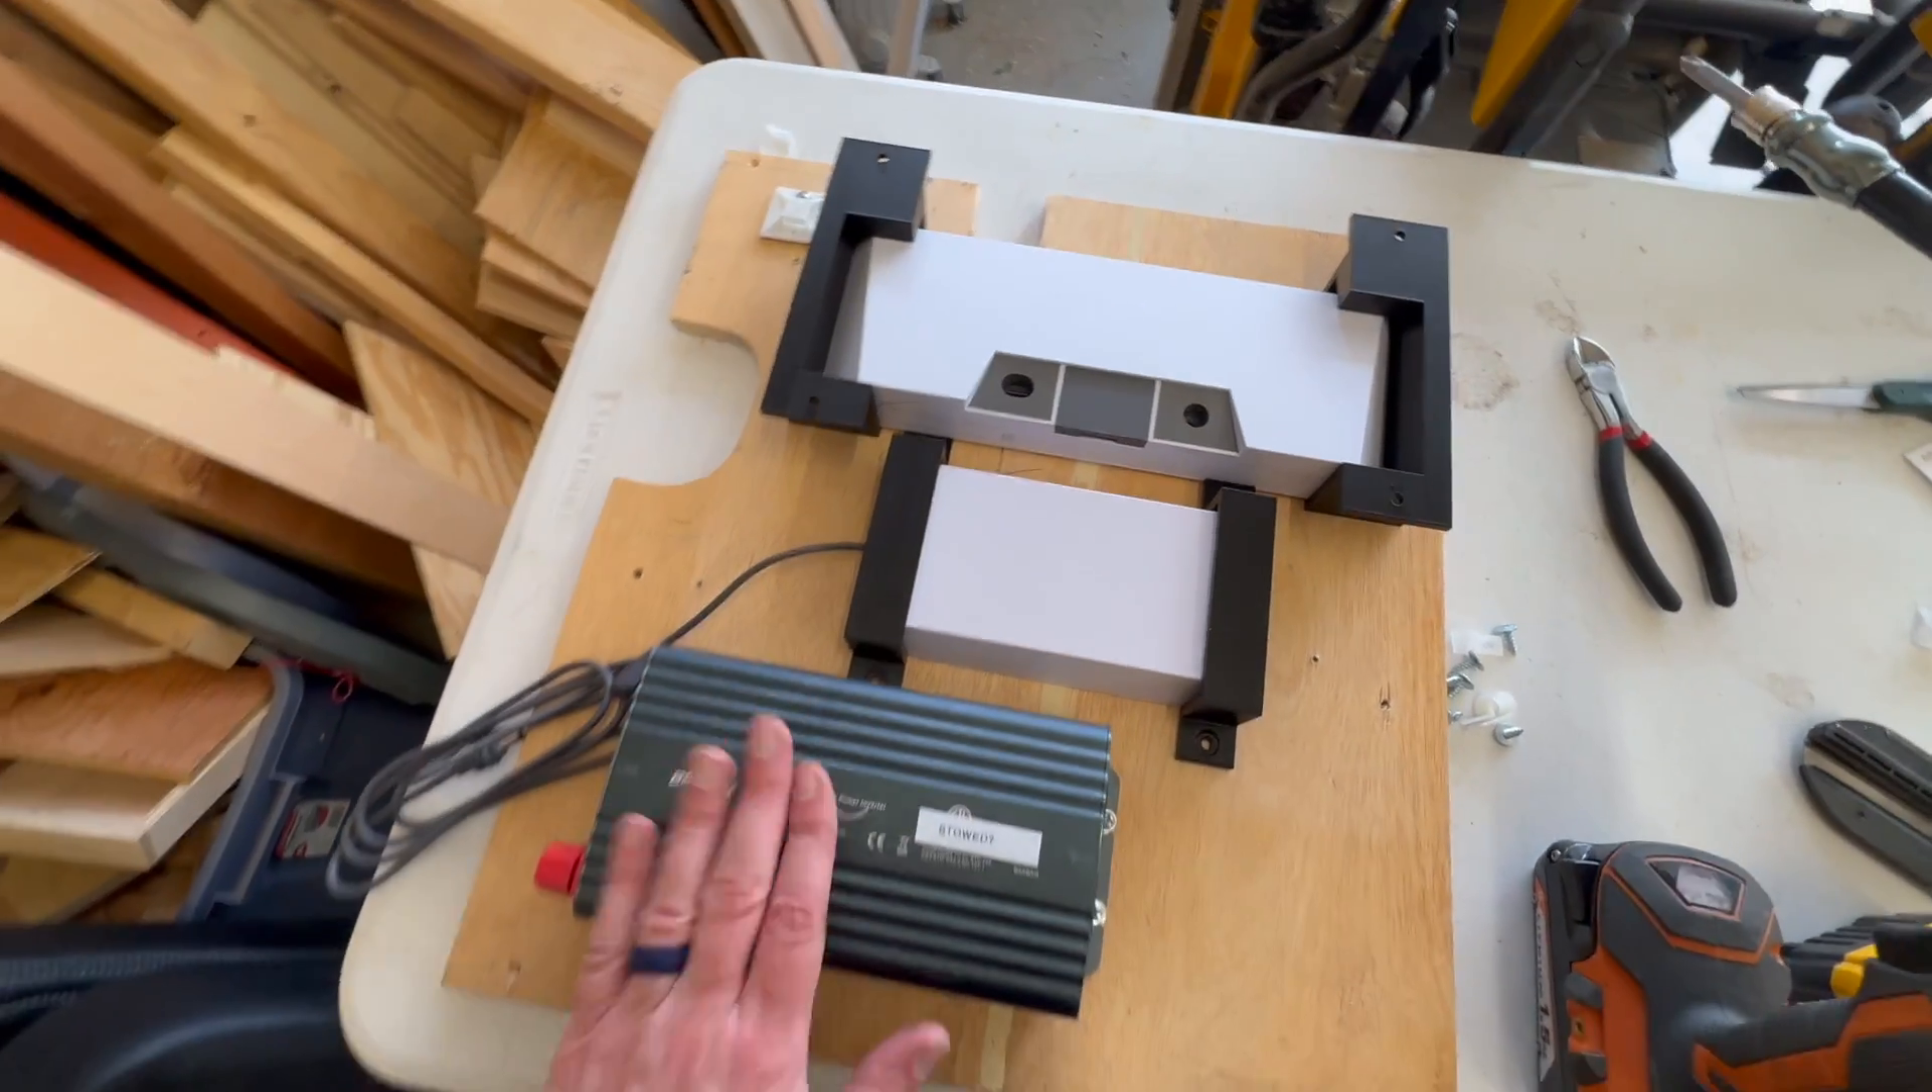All right, so I got my new components just sort of dry-fitted here on the board.